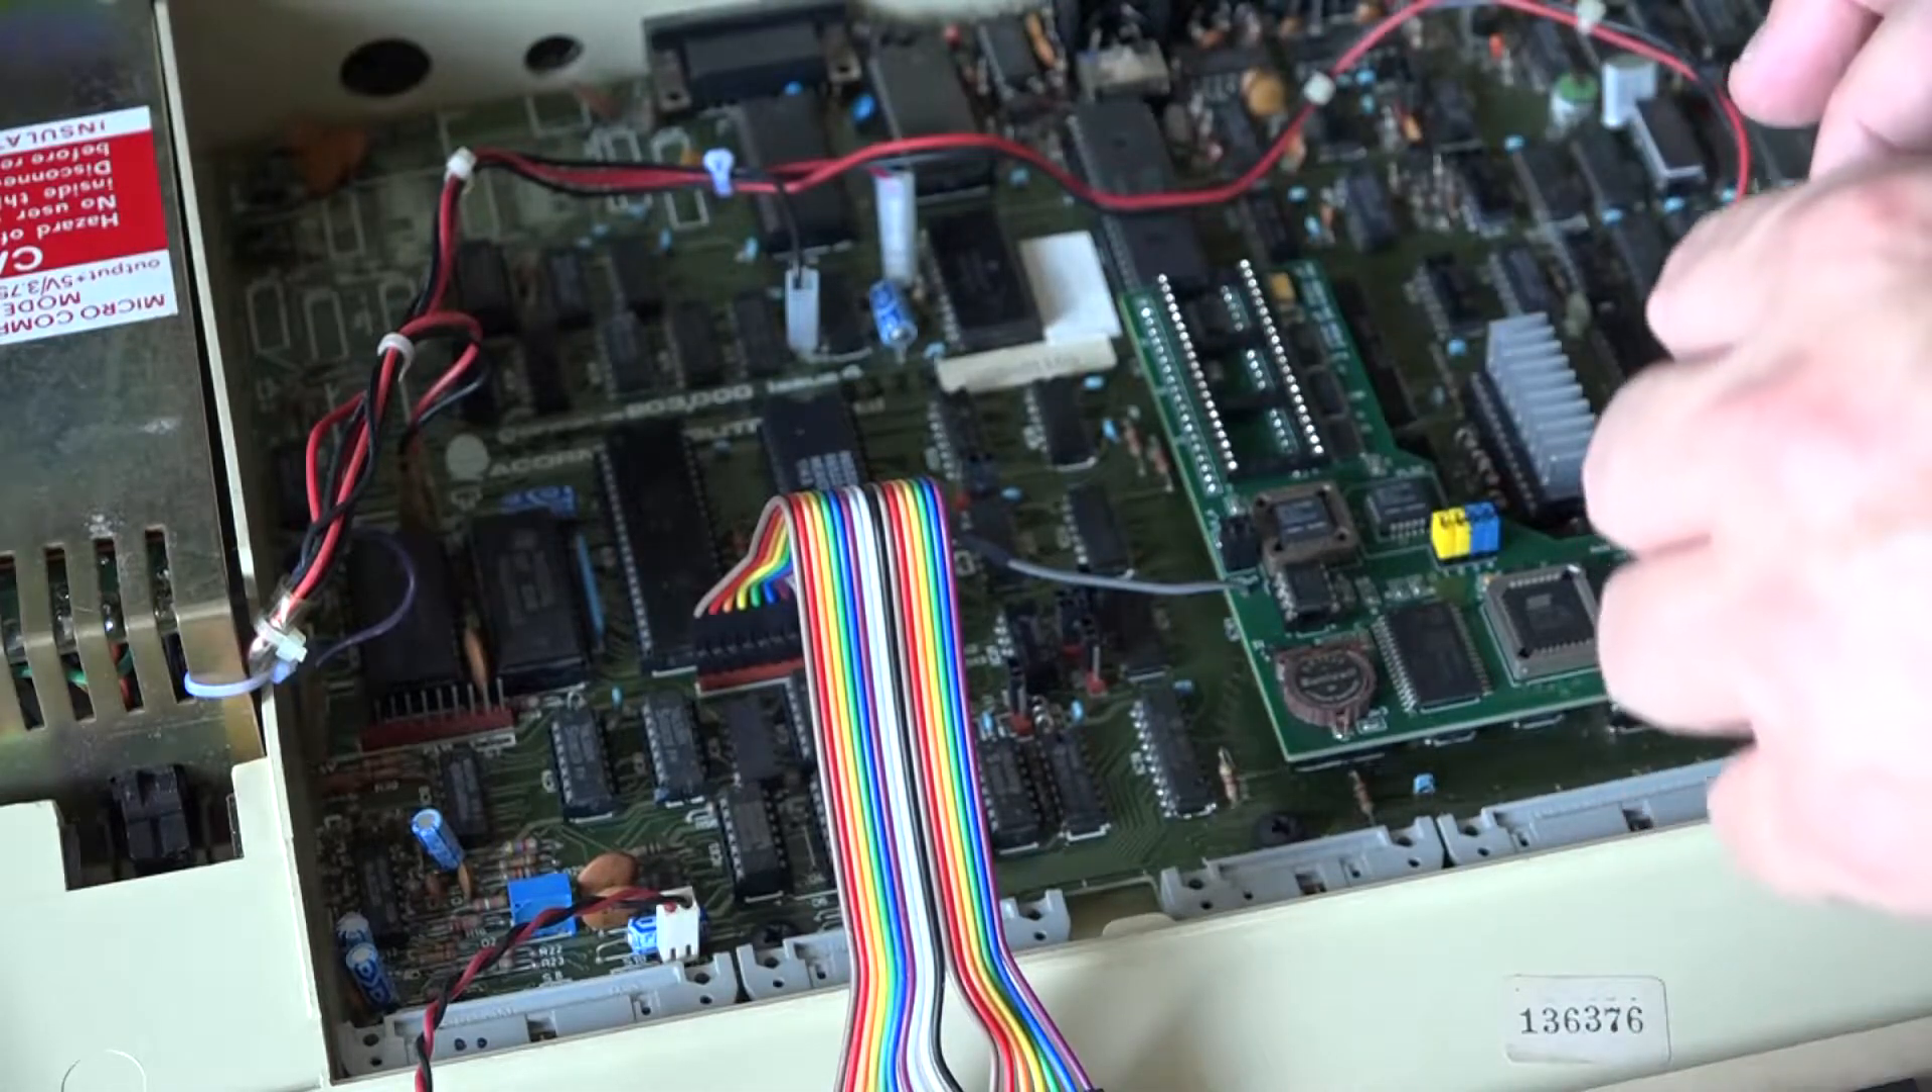Okay that board is now in place.